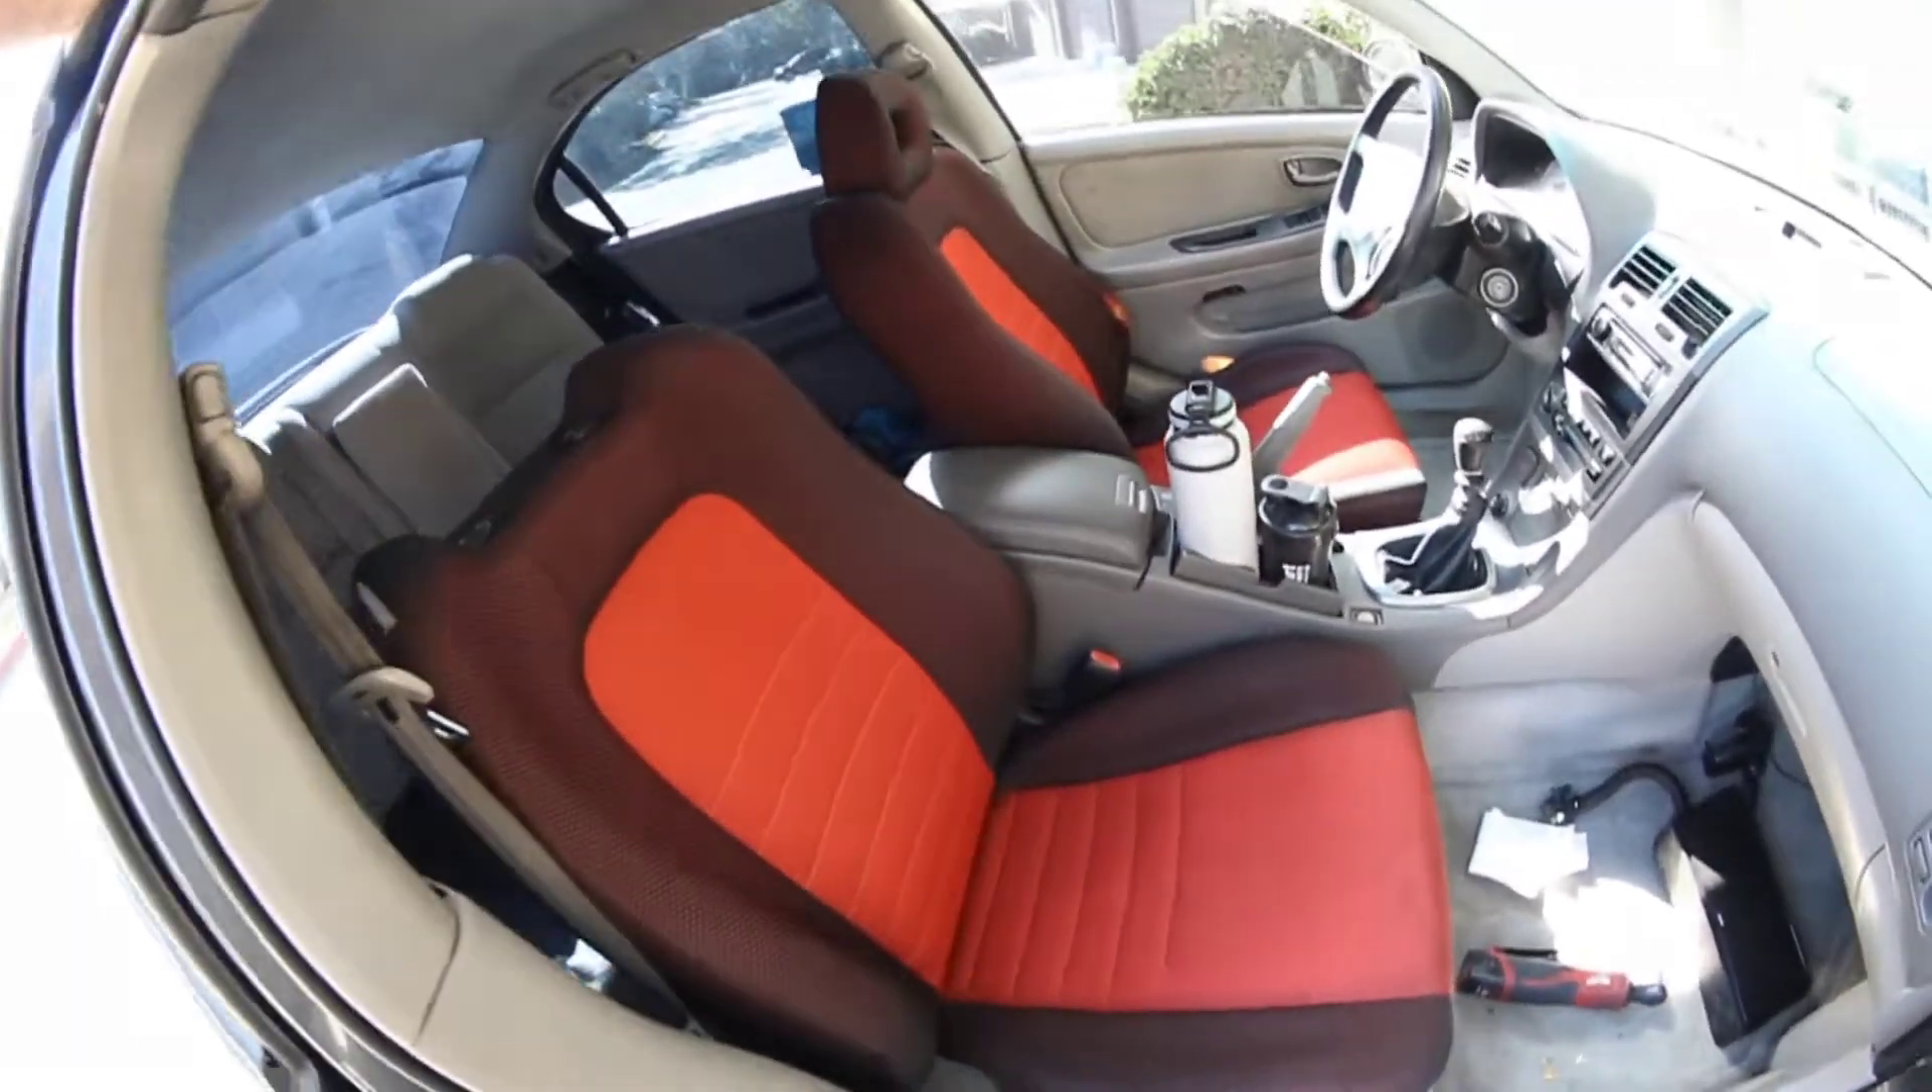Just to show you, seat fits in the car, angle everything is proper. There it is, headrest fit as you see. Seats are basically fully installed.